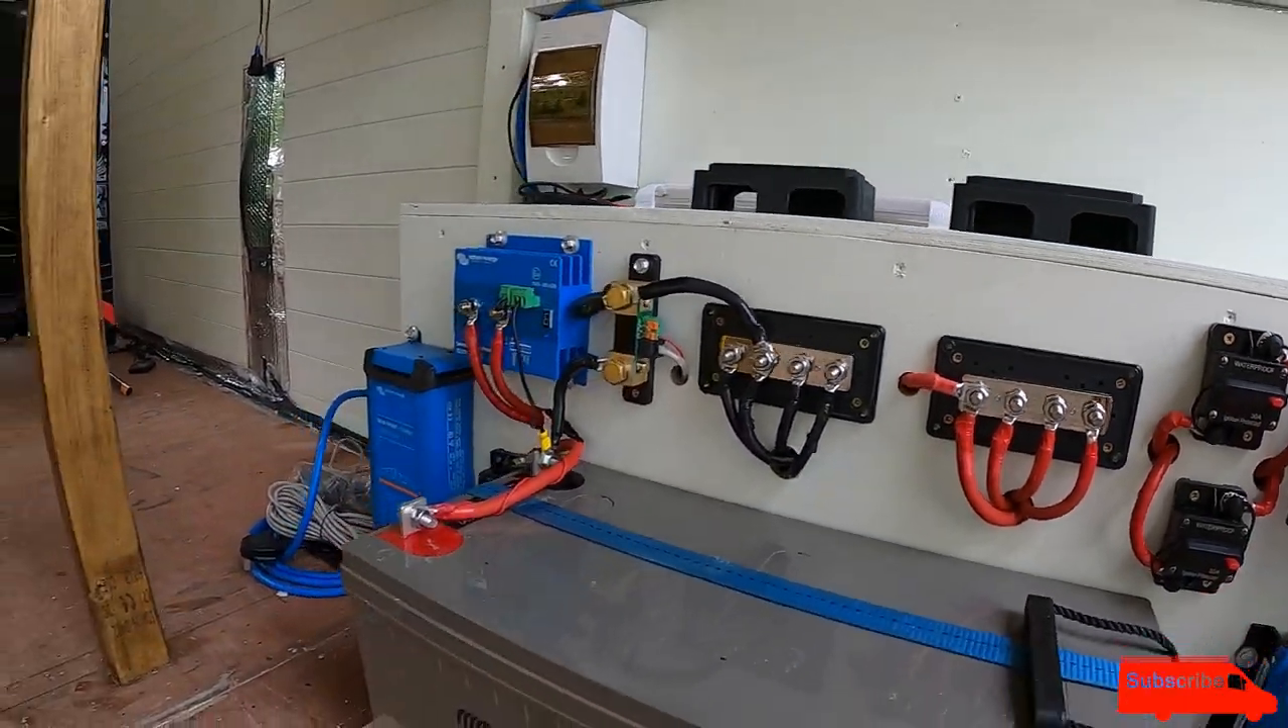Still got to put those covers over the bus bars.